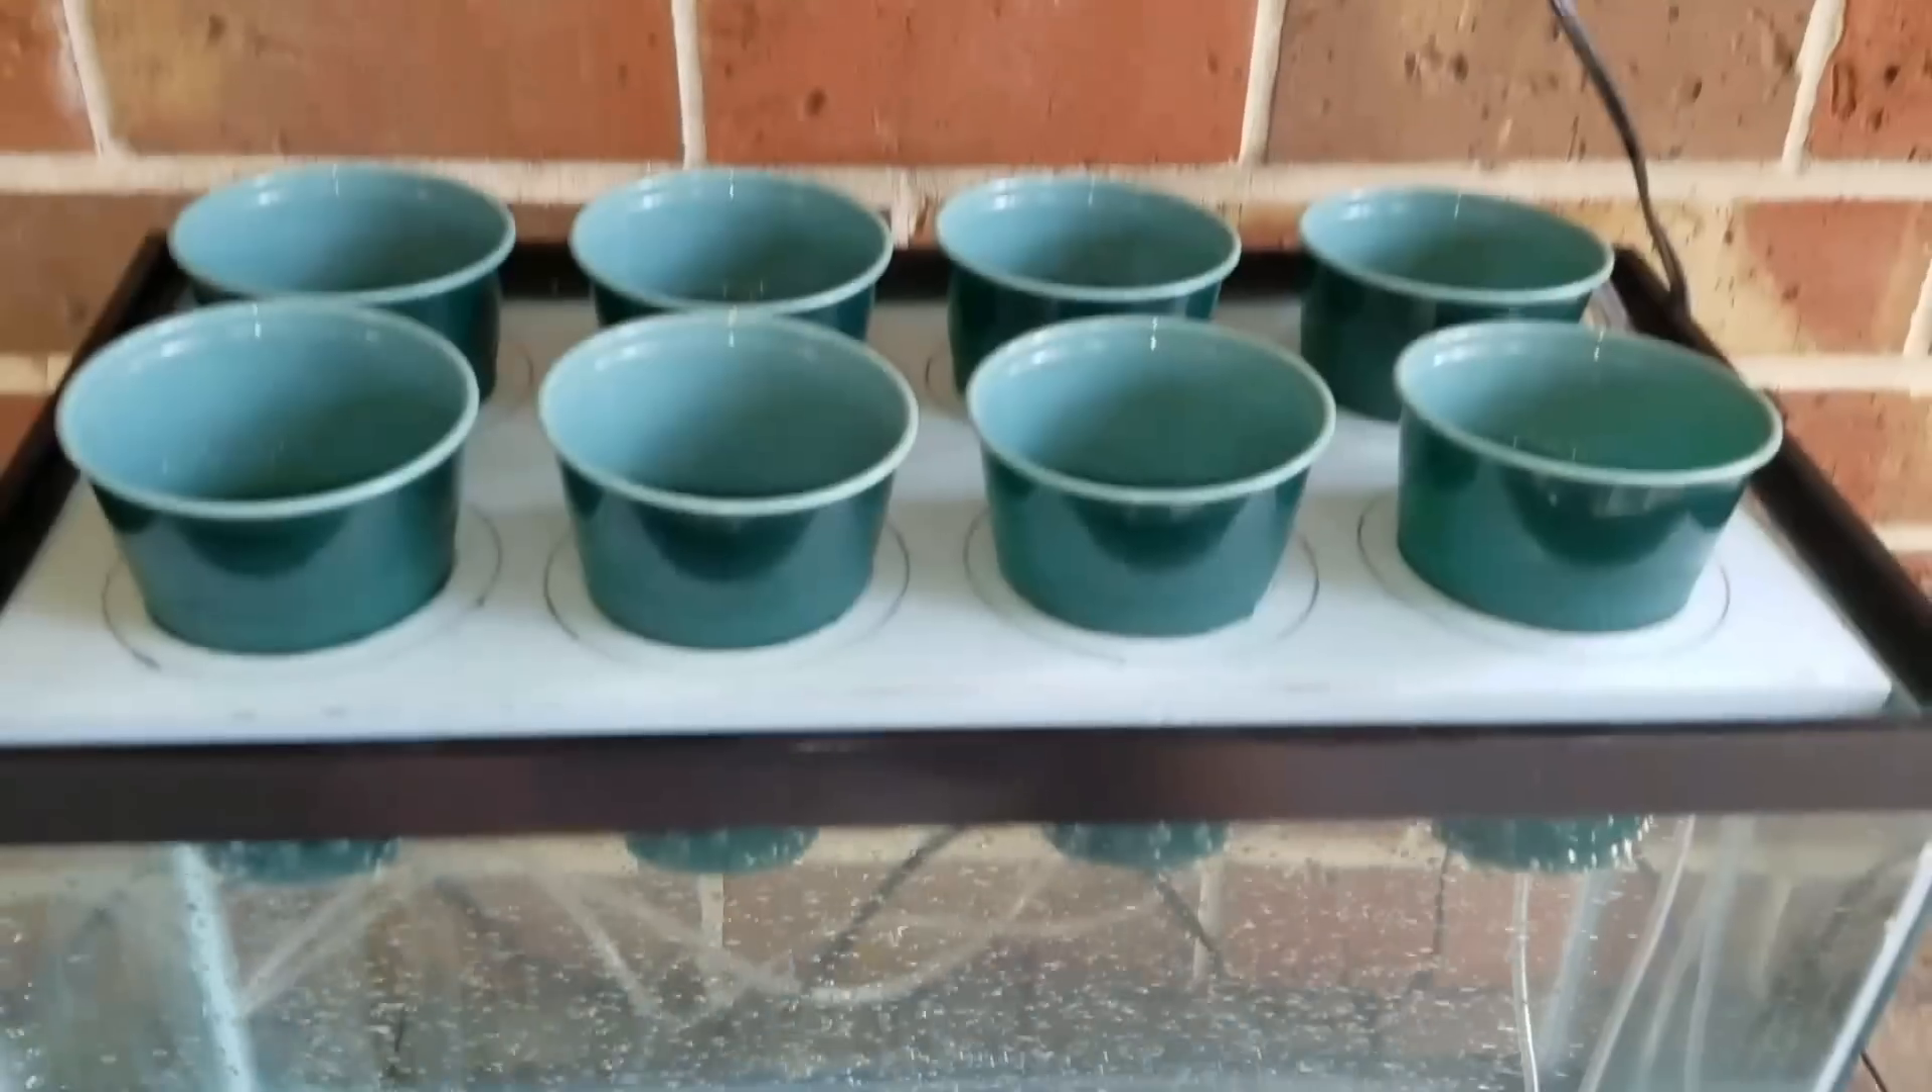So here we are with all of our grow pots or net pots that we've made on top of the floating raft for the aquarium.